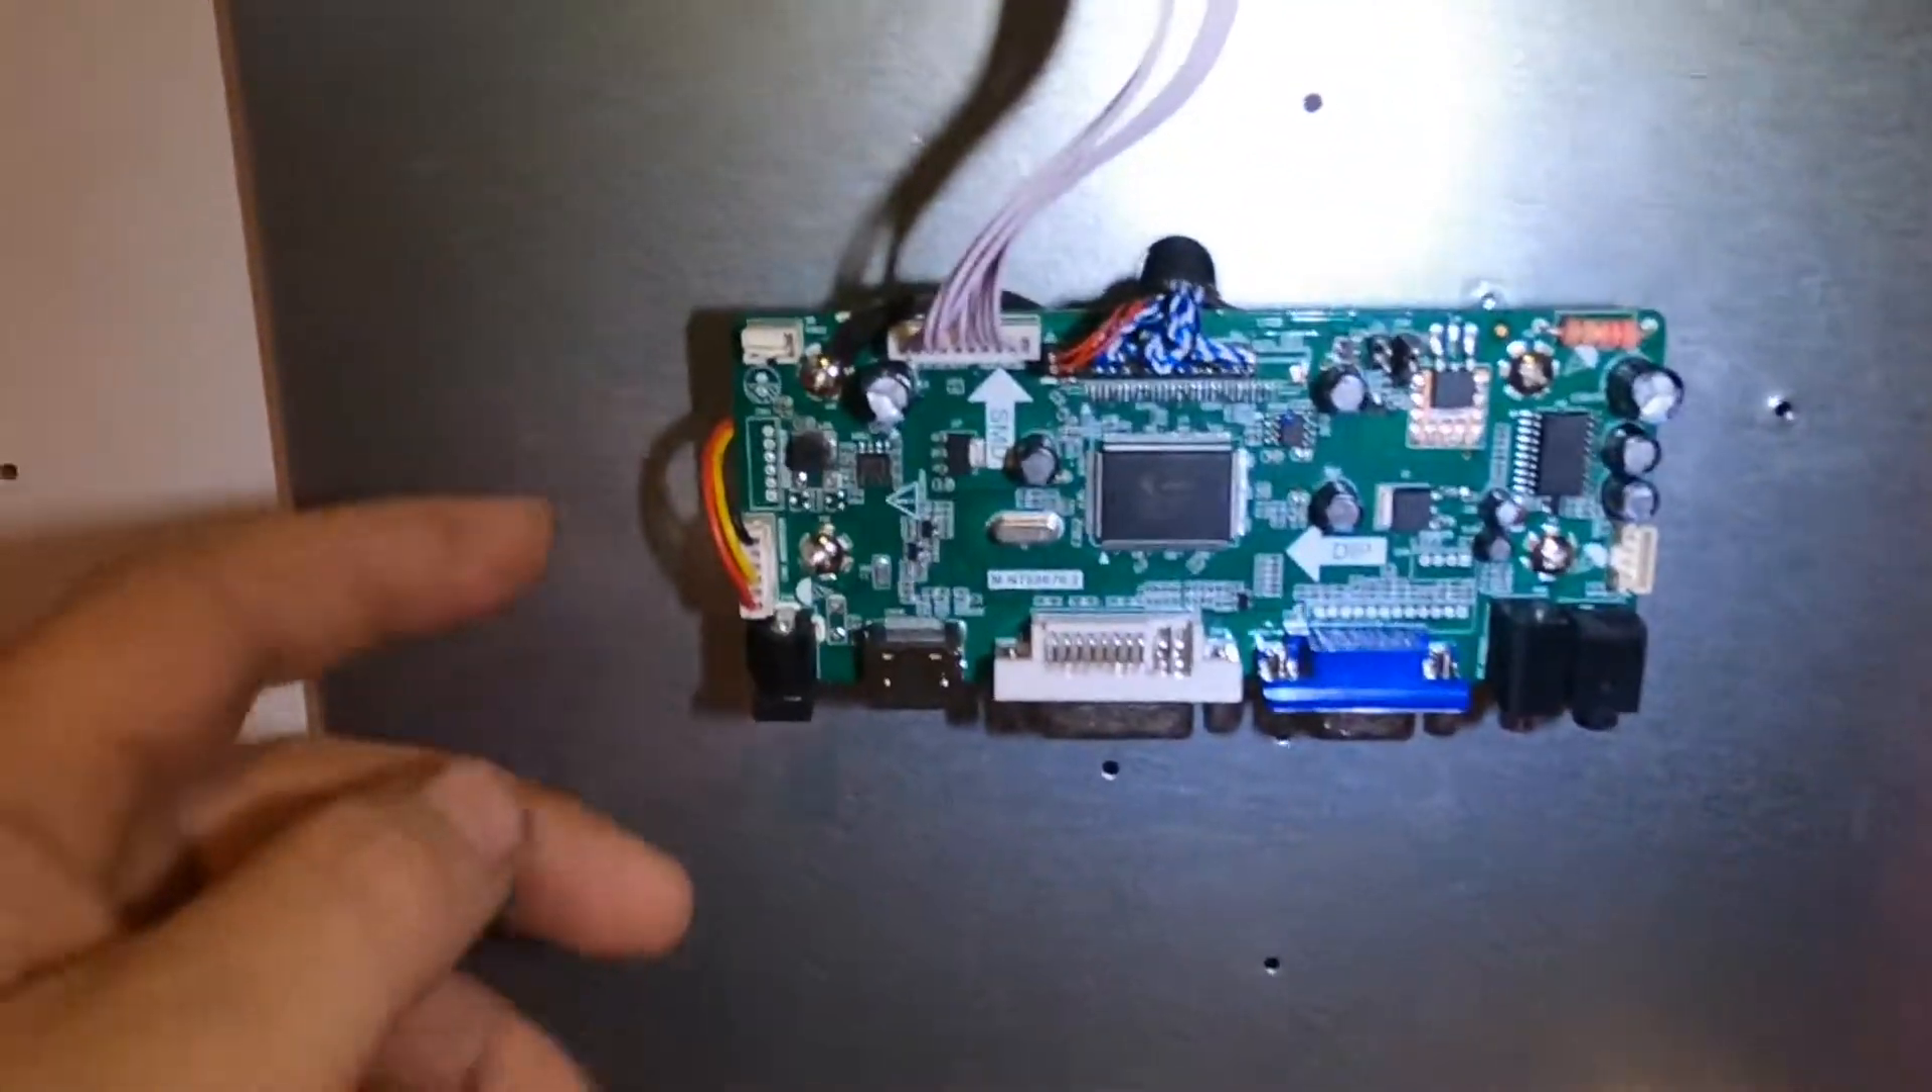Okay so the converter board is now mounted in there properly.